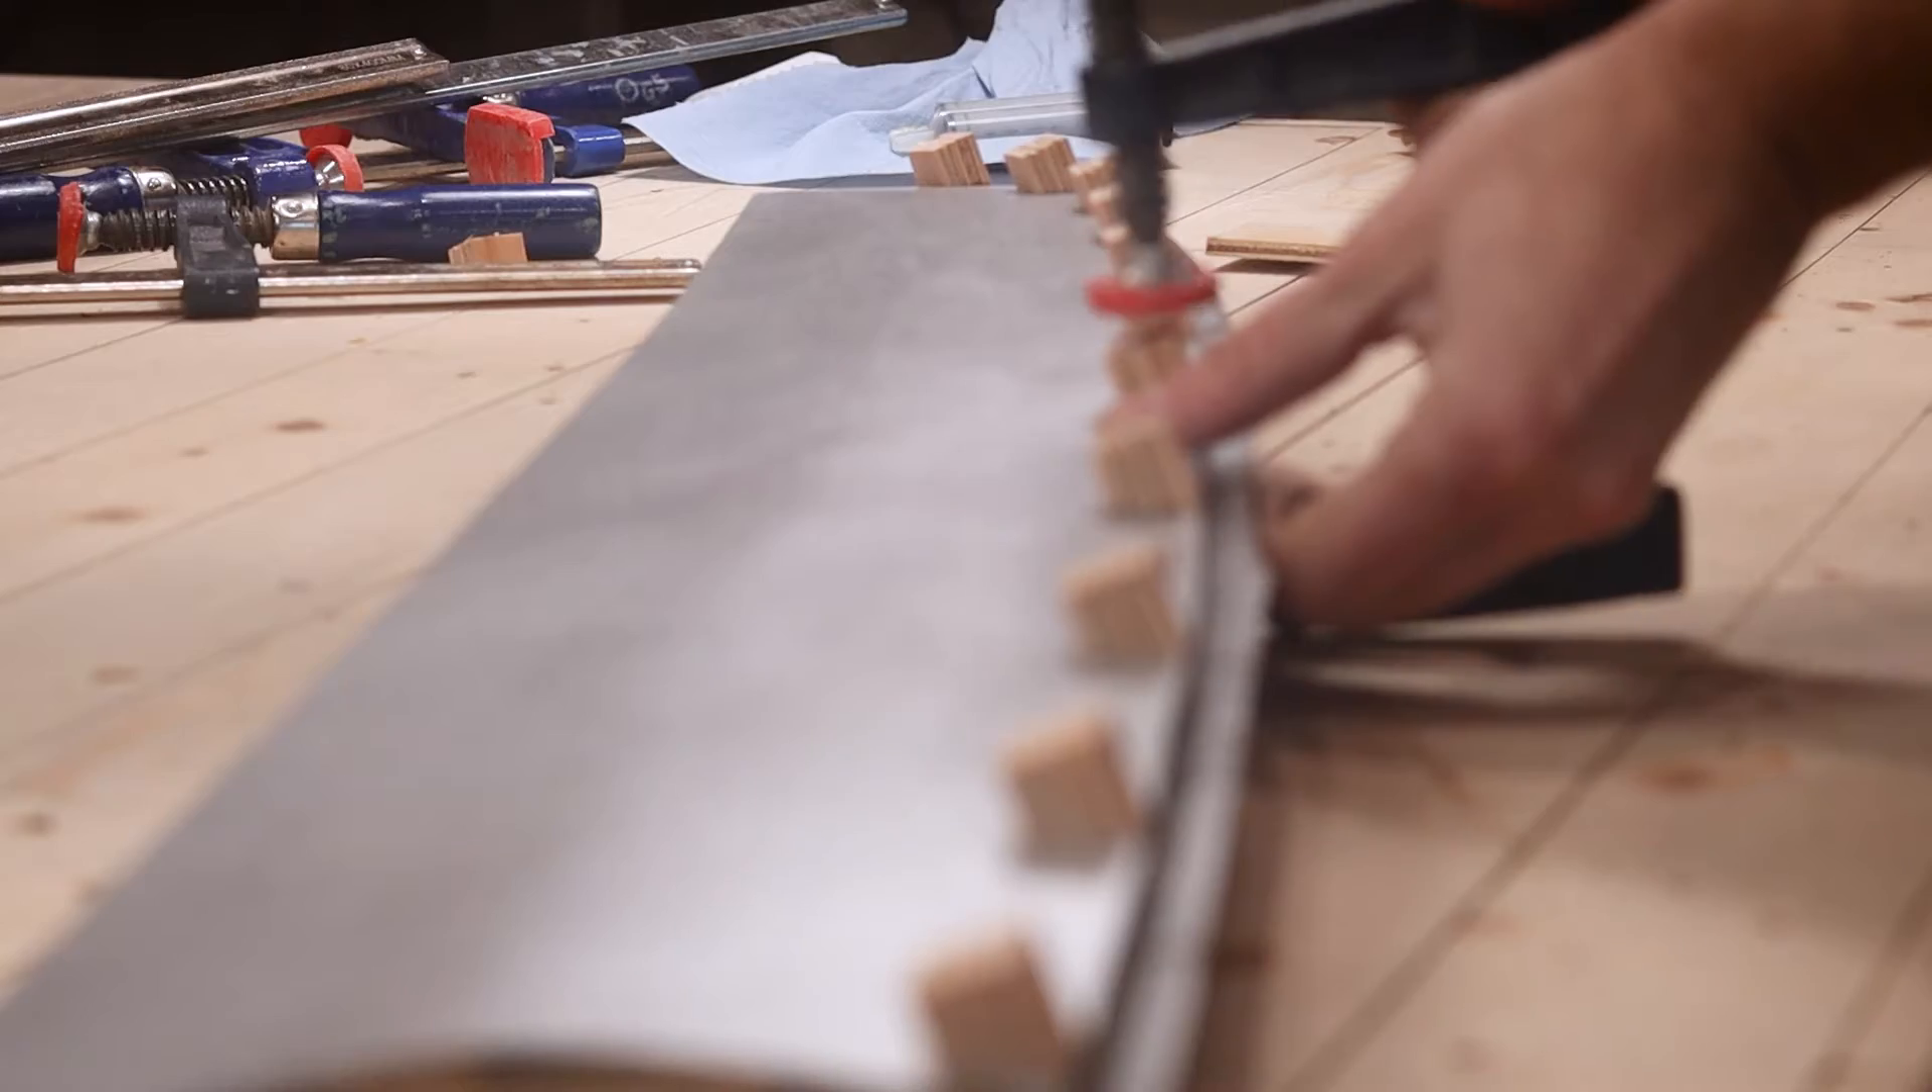I cut out a bunch of these little wooden blocks that had the same angle as the sword blade, and then I glued them right to the metal so that the clamps would have a flat surface to grab onto.